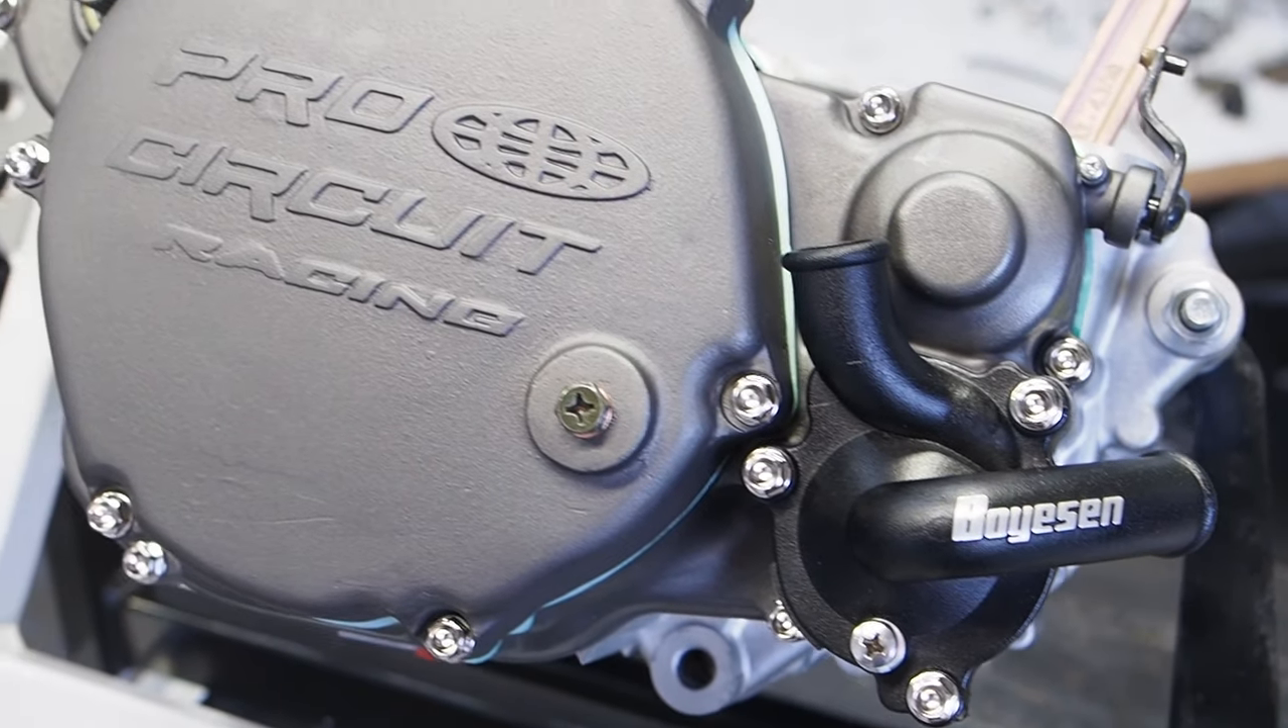And there we have the right side of the engine, all buttoned up, man, really loving that pro circuit cover on there.